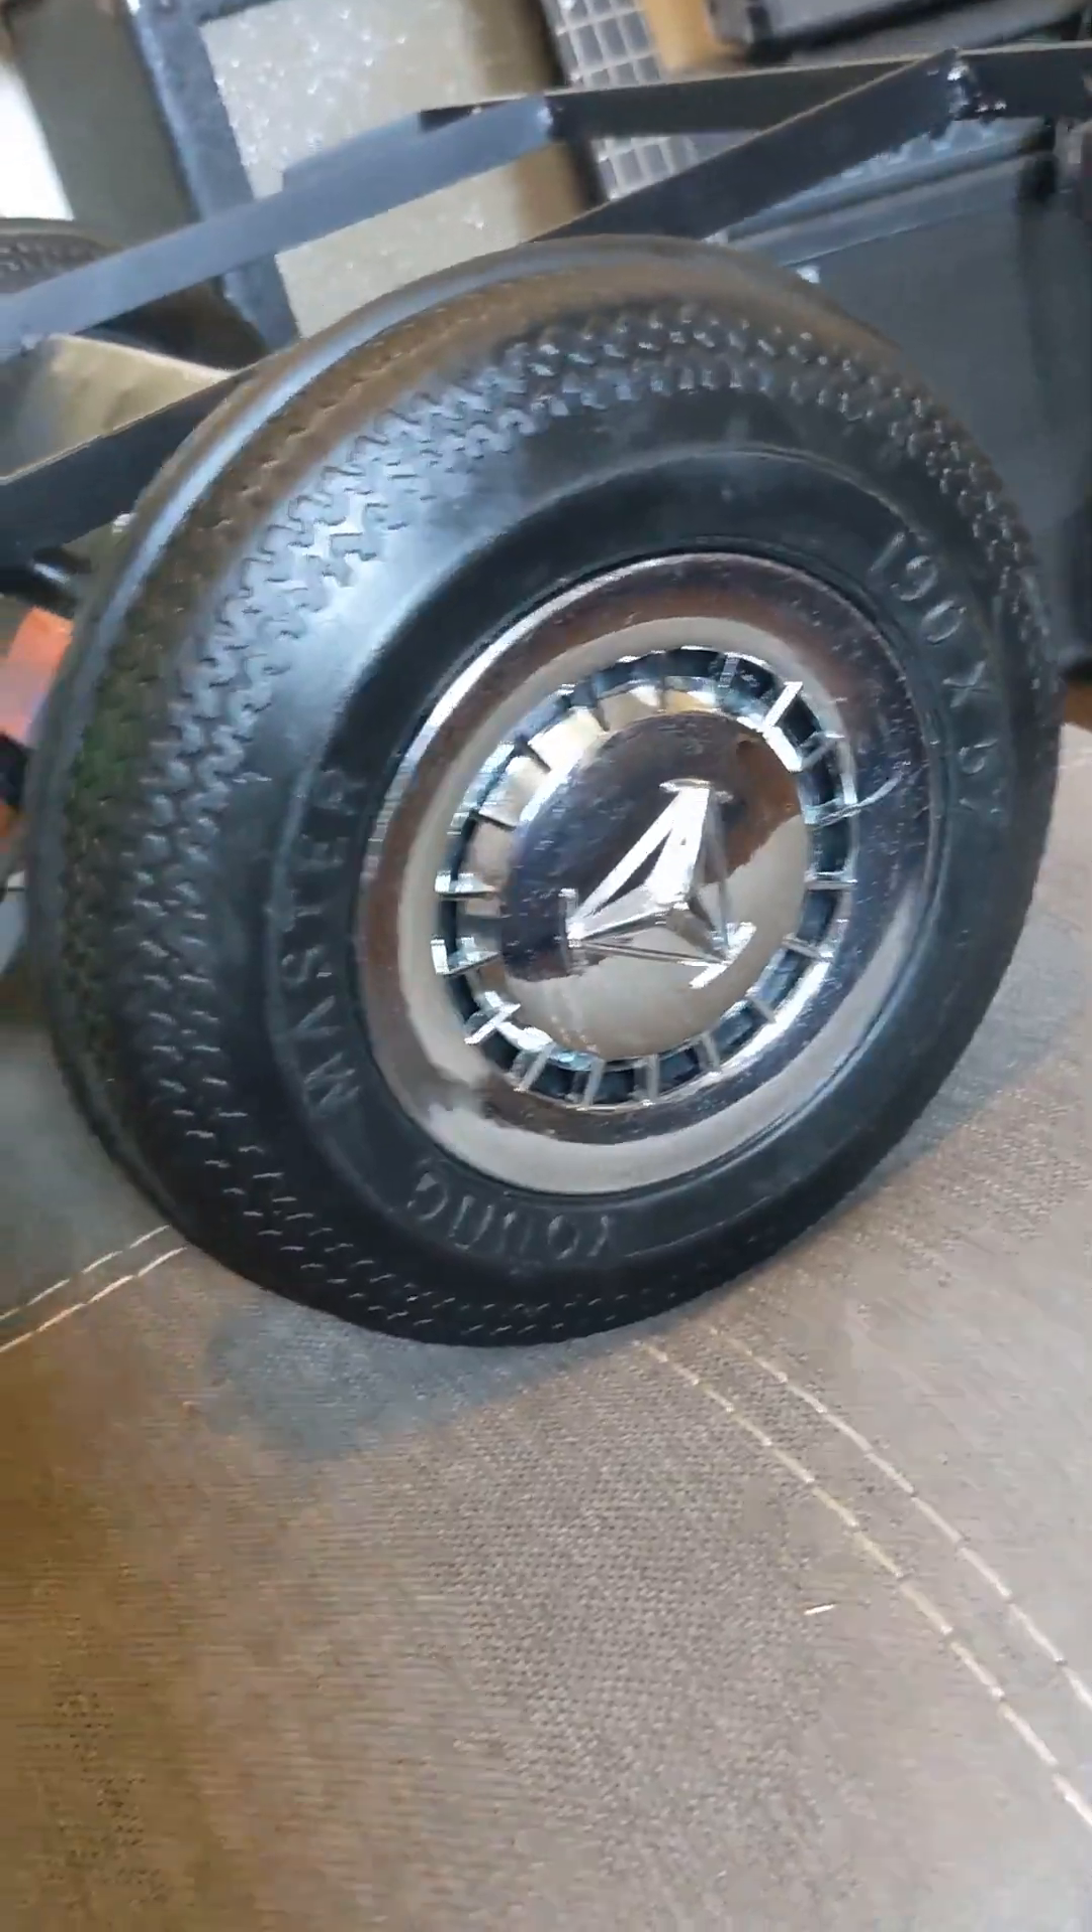Got the hubcaps on that we picked out.